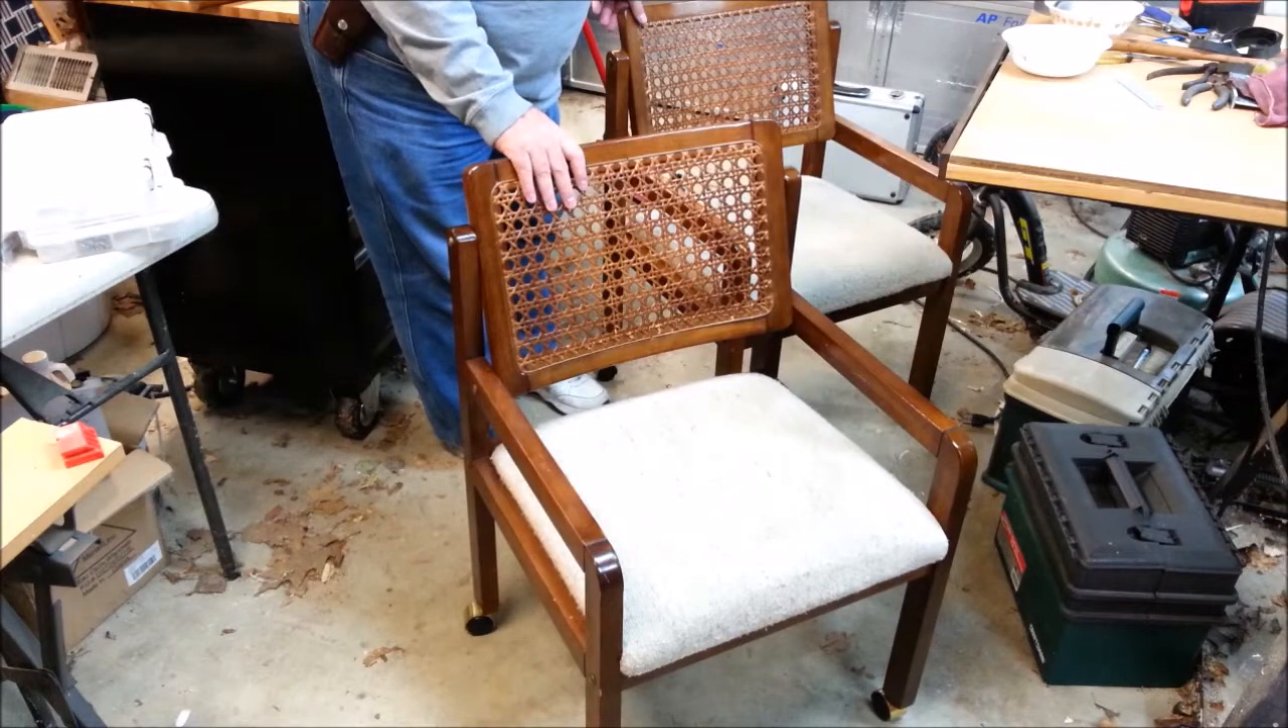Here we are. Two chairs reassembled.